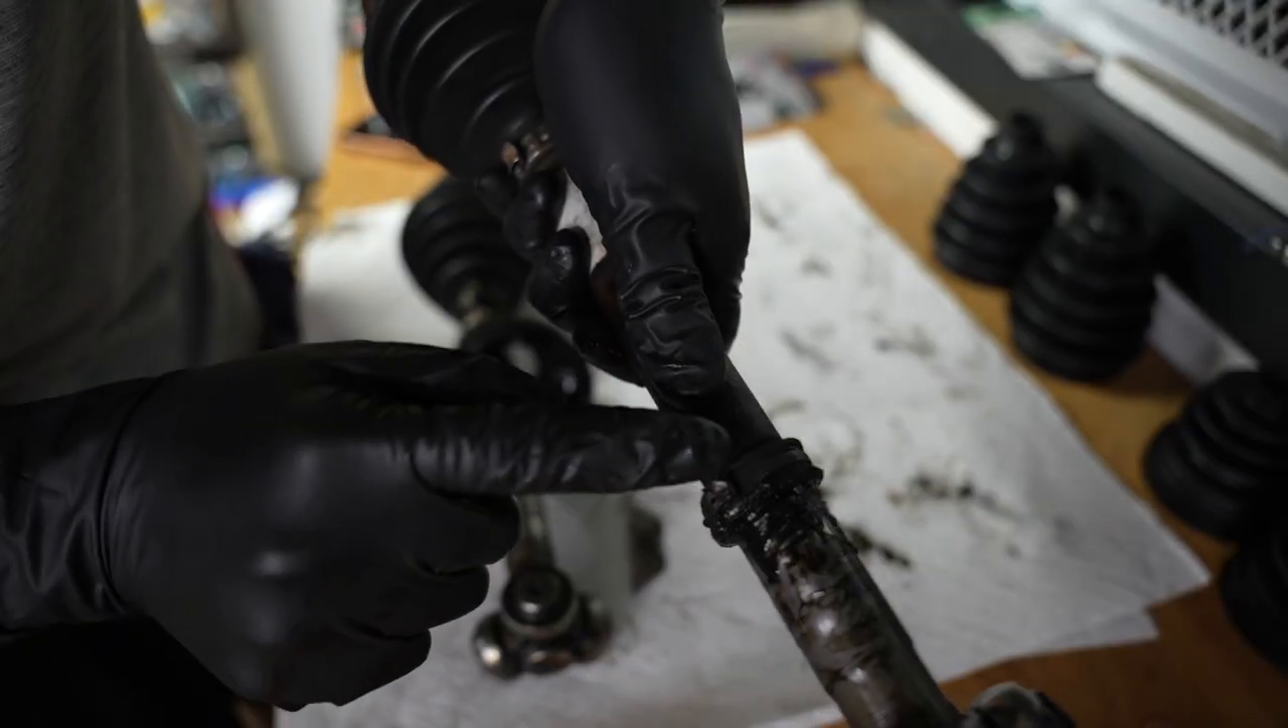There's a piece of the boot still on here with the clamp.